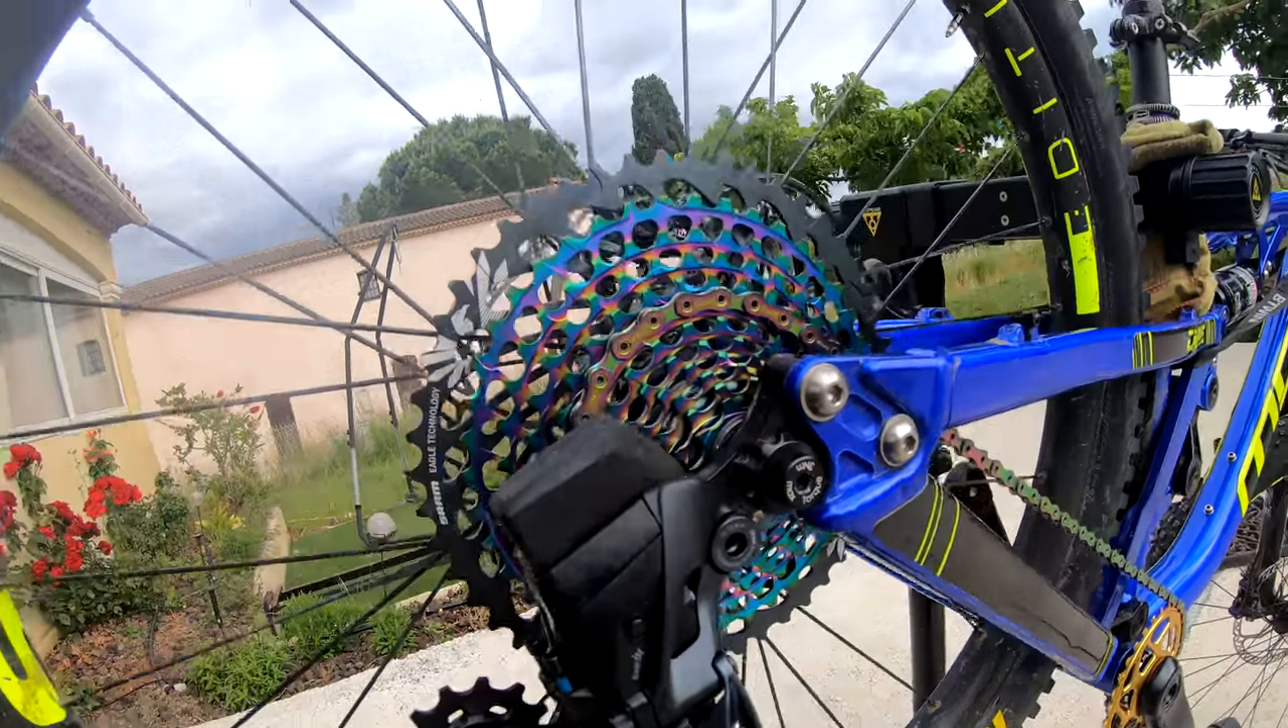Voilà la transmission eagle est entièrement monté franchement elle est super belle.